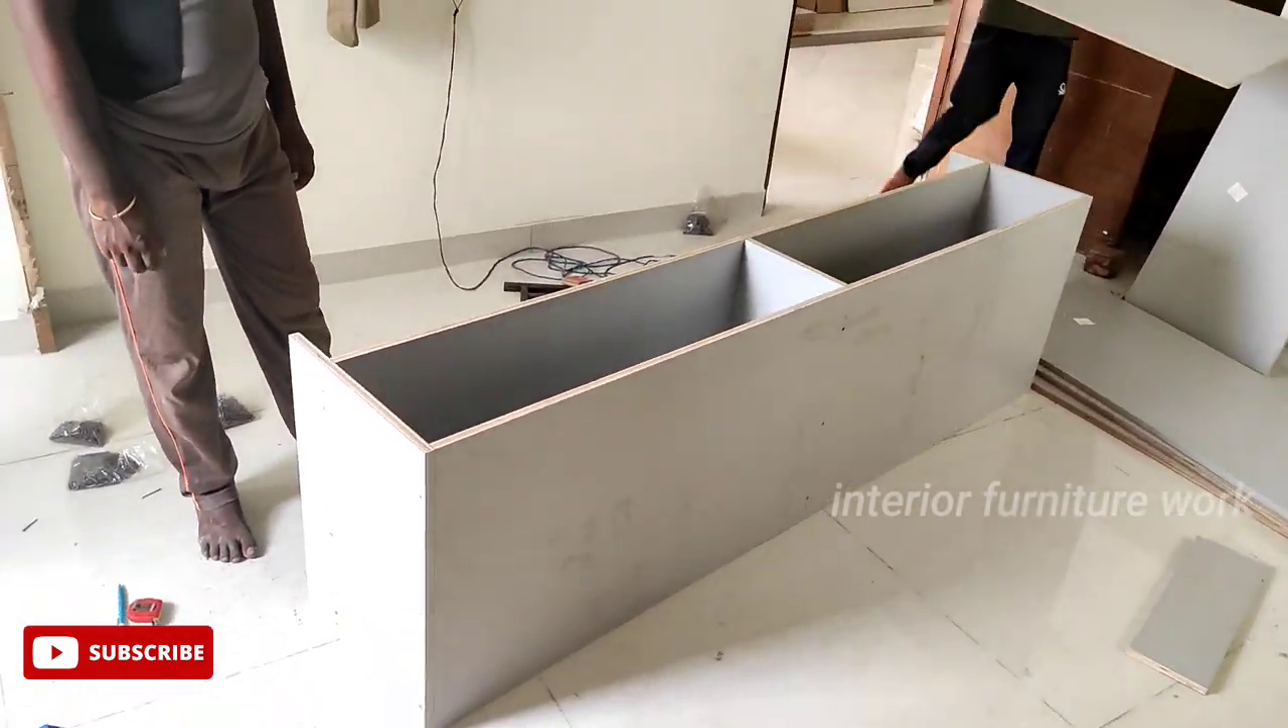तो अब मेरा box दोस्तों बंद चुका है अब हम बैक पैनल लगाएंगे।